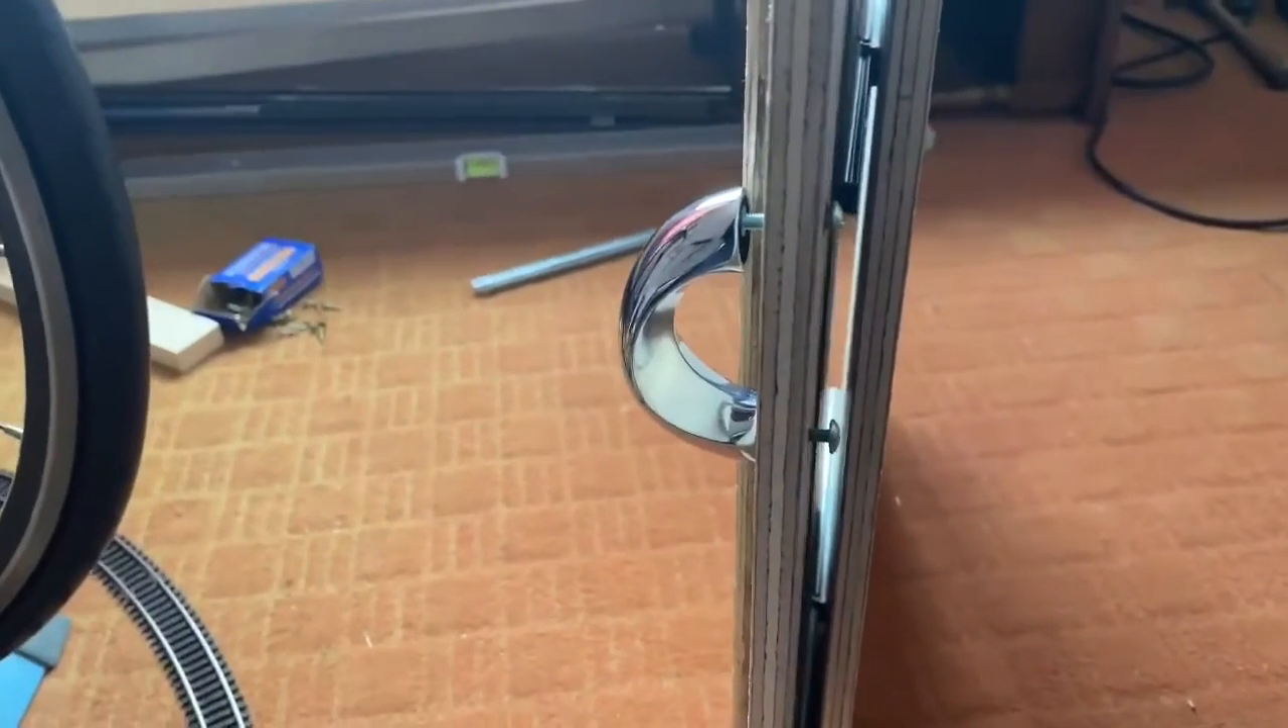There you go you can see i've put this plate this board on here now and um i've located the handle.